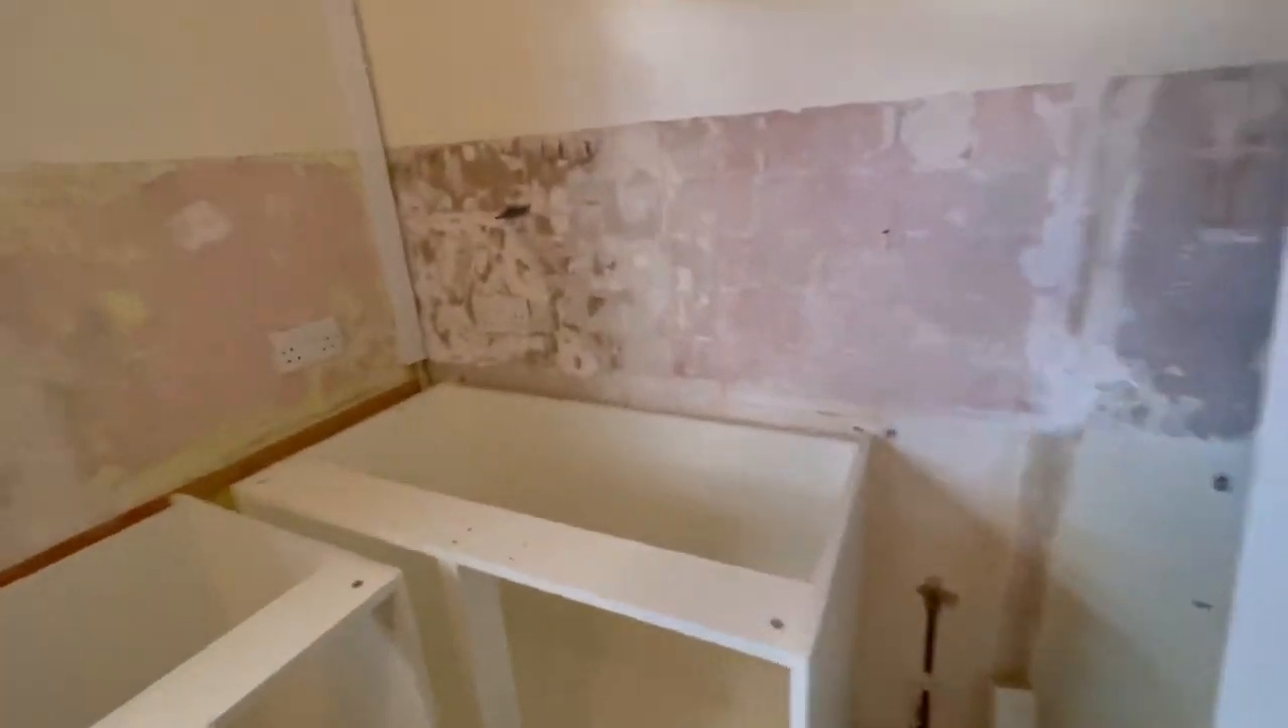Right, so as you can see, all the kitchen's out and the new units are in, well, some of them anyway.